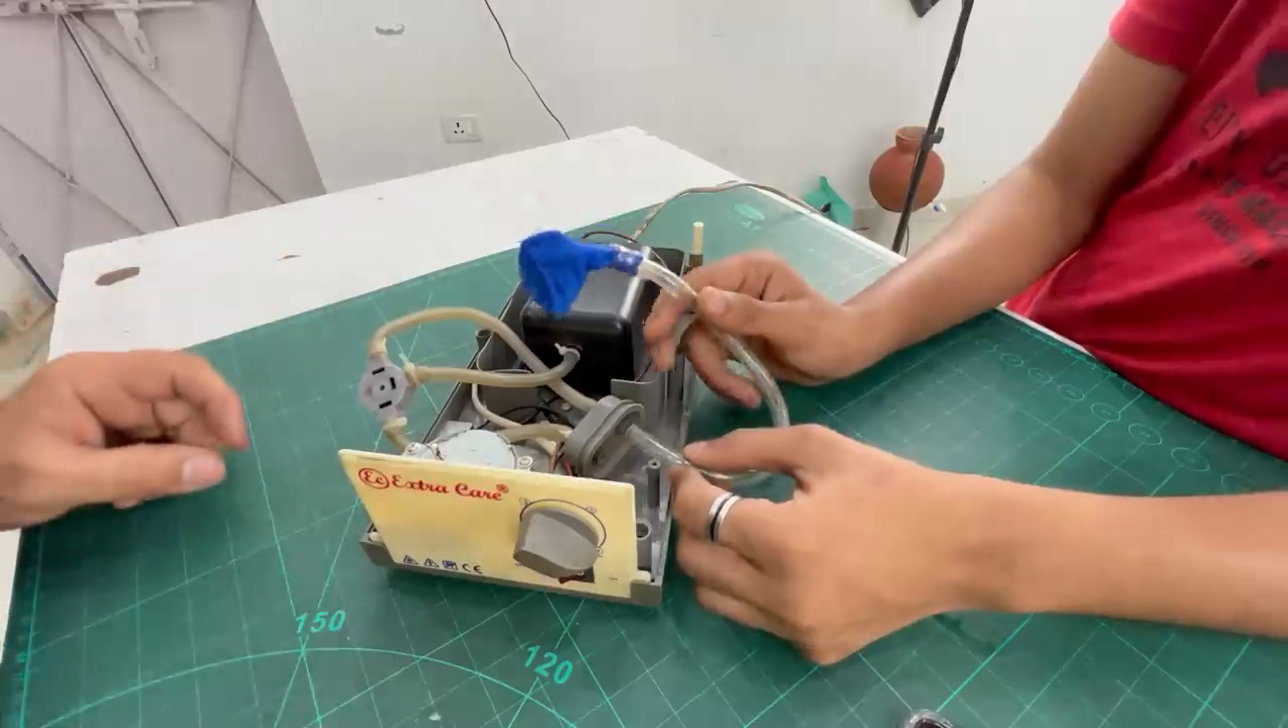इस पाइप में गुब्बा लगा लो तो भाई मैंने एक गुब्बा लगा लिया है।